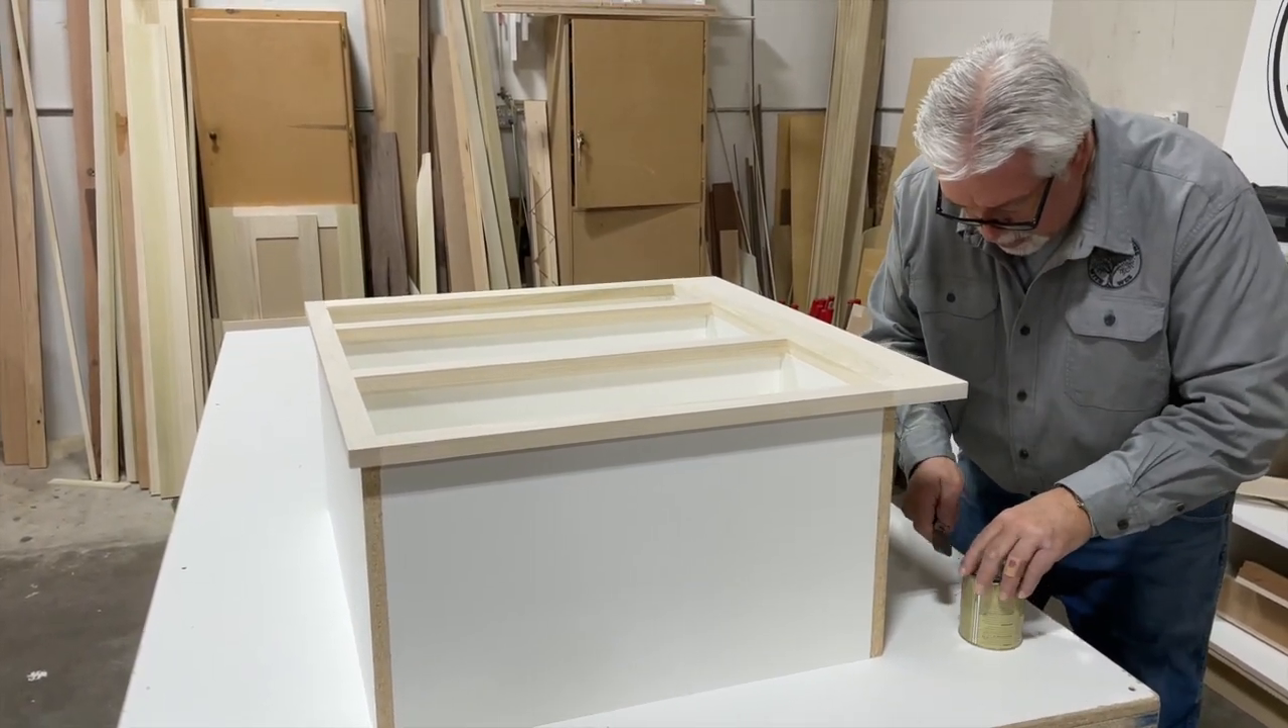There your face frame is nailed on.